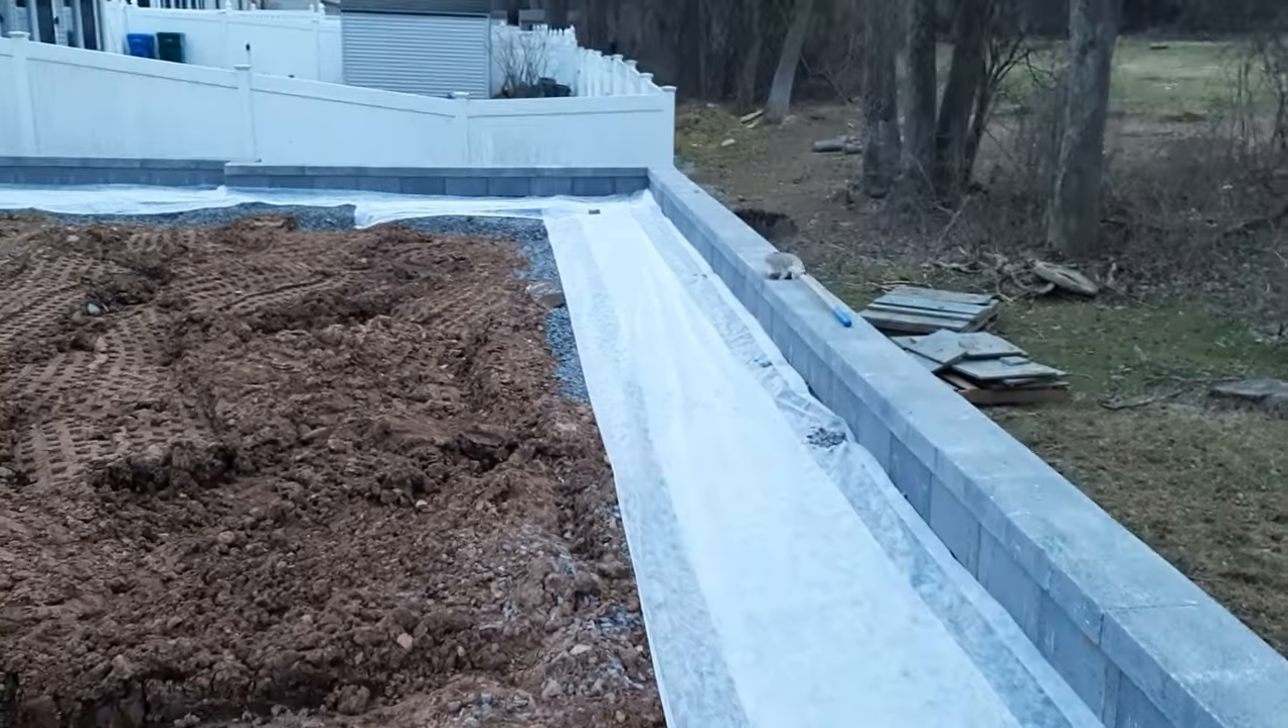We got our filter fabric down.